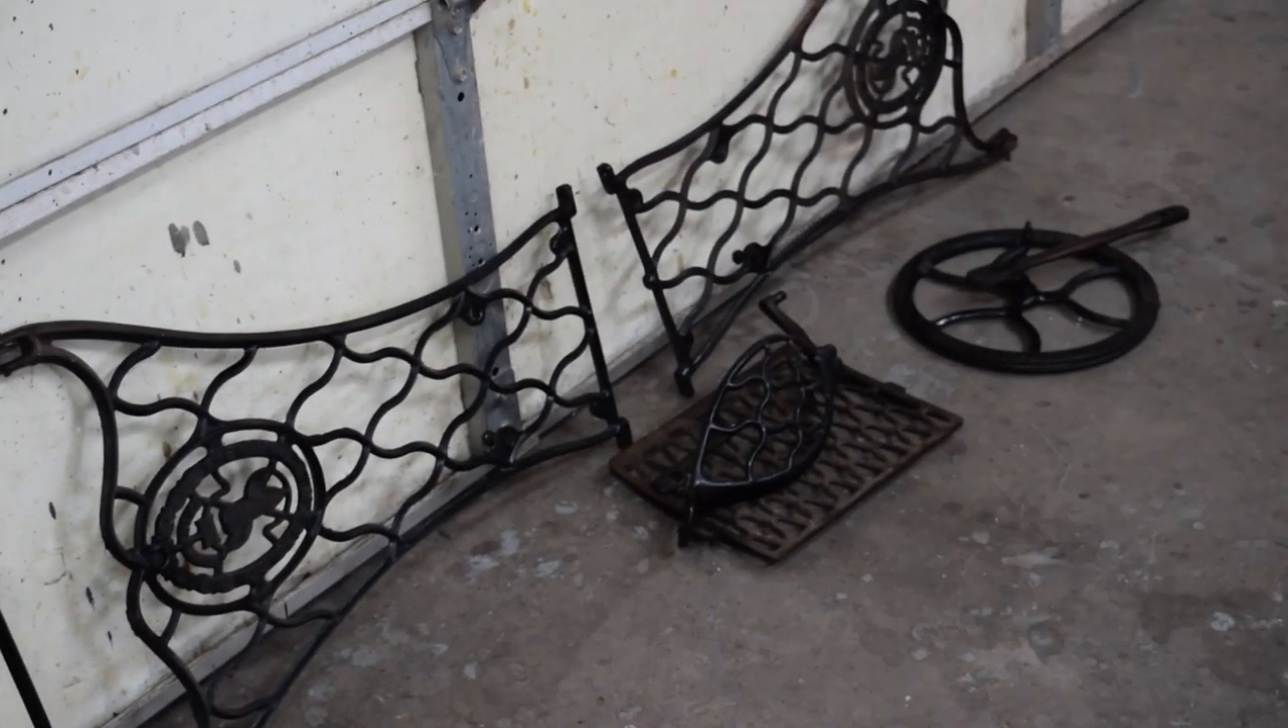And here's the base completely disassembled.